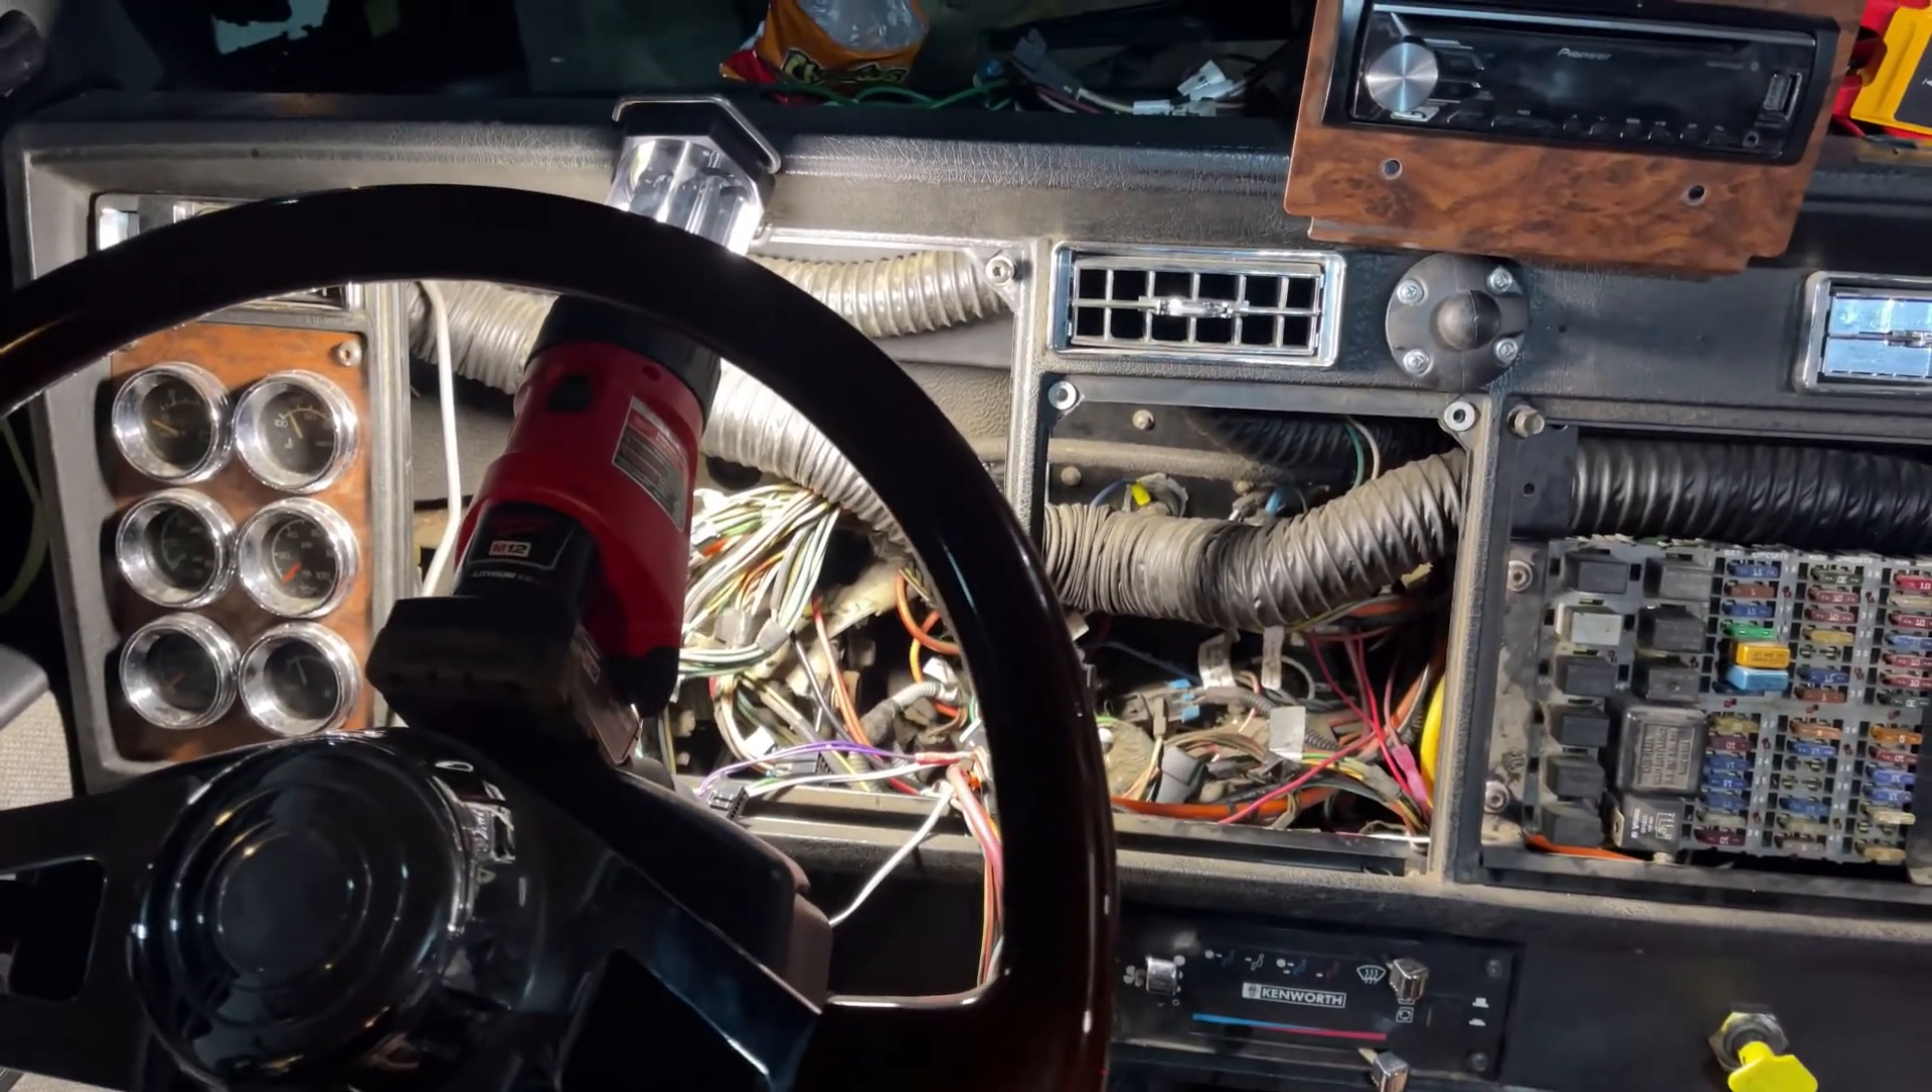As you can tell, I ripped the dash apart already.